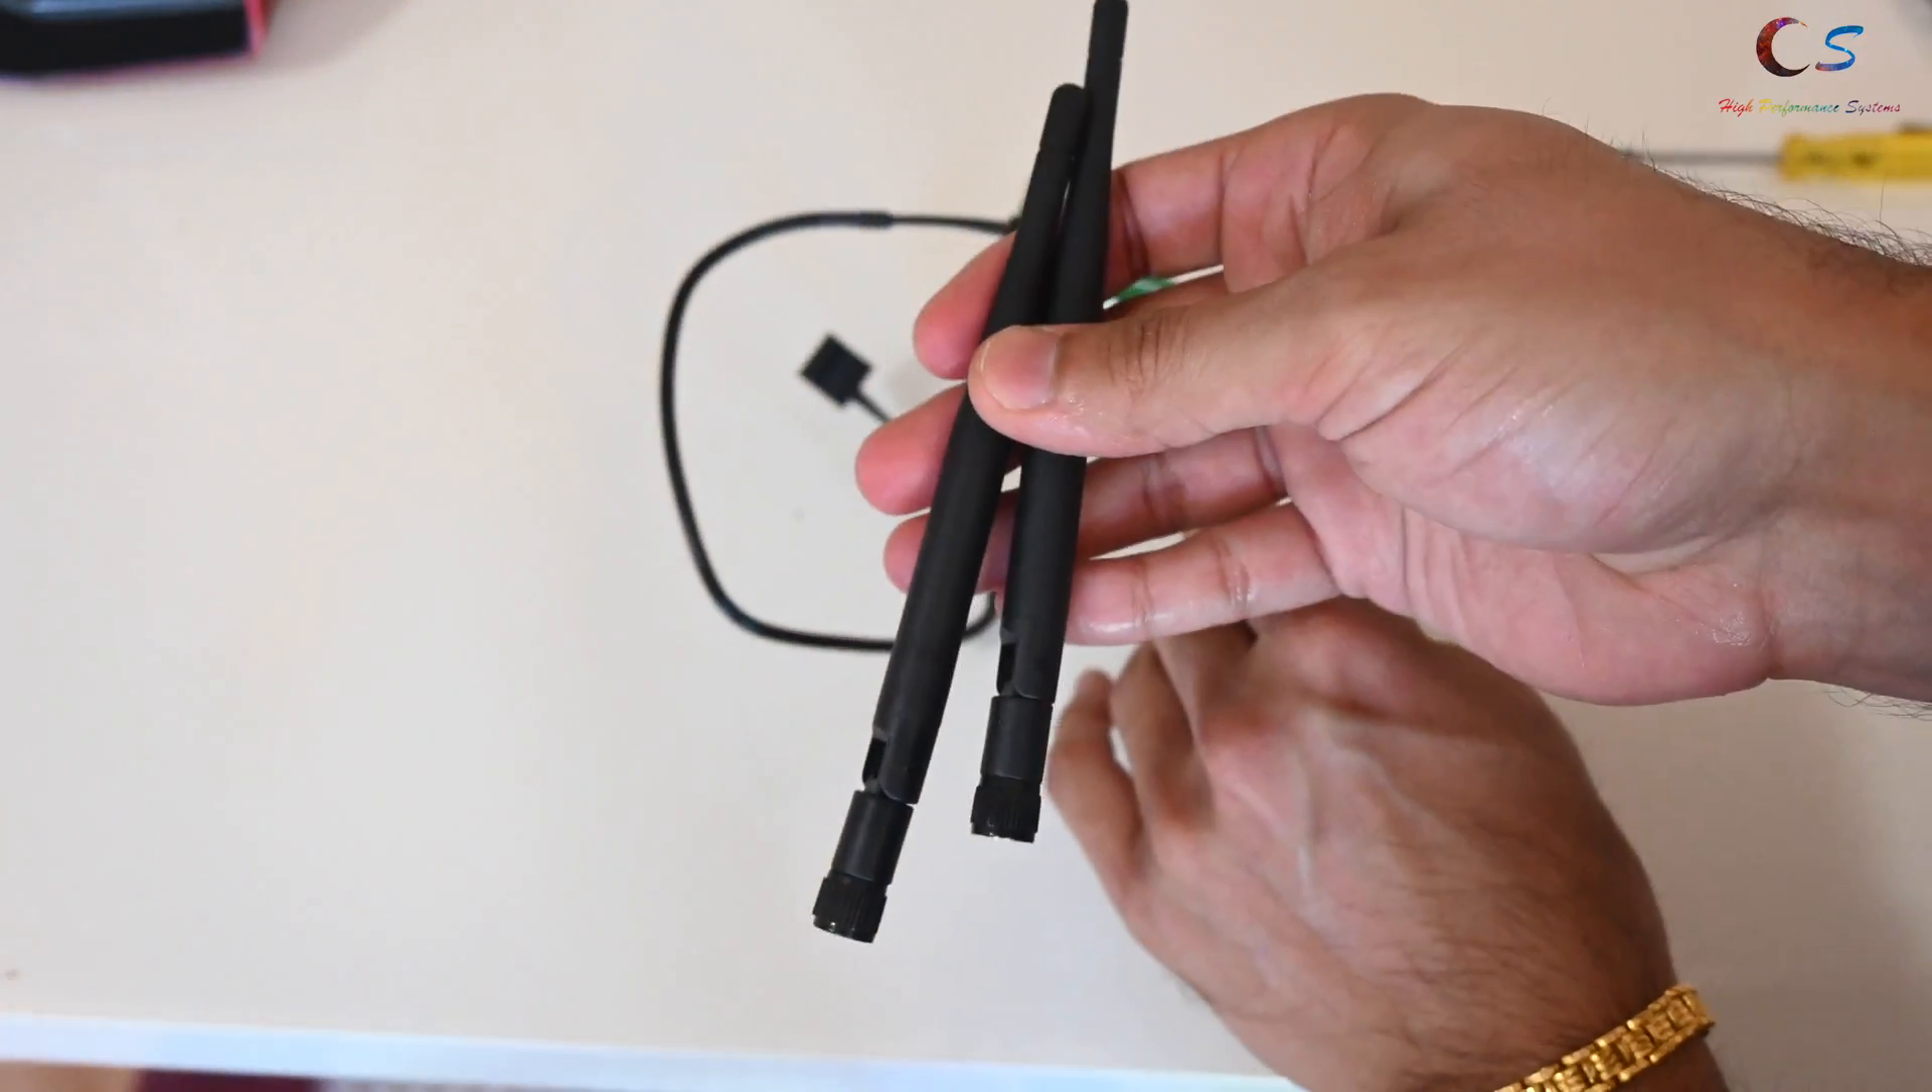All right, so now that this whole thing is assembled, we're not going to install the antennas just yet because they need to go through the PCI bracket.